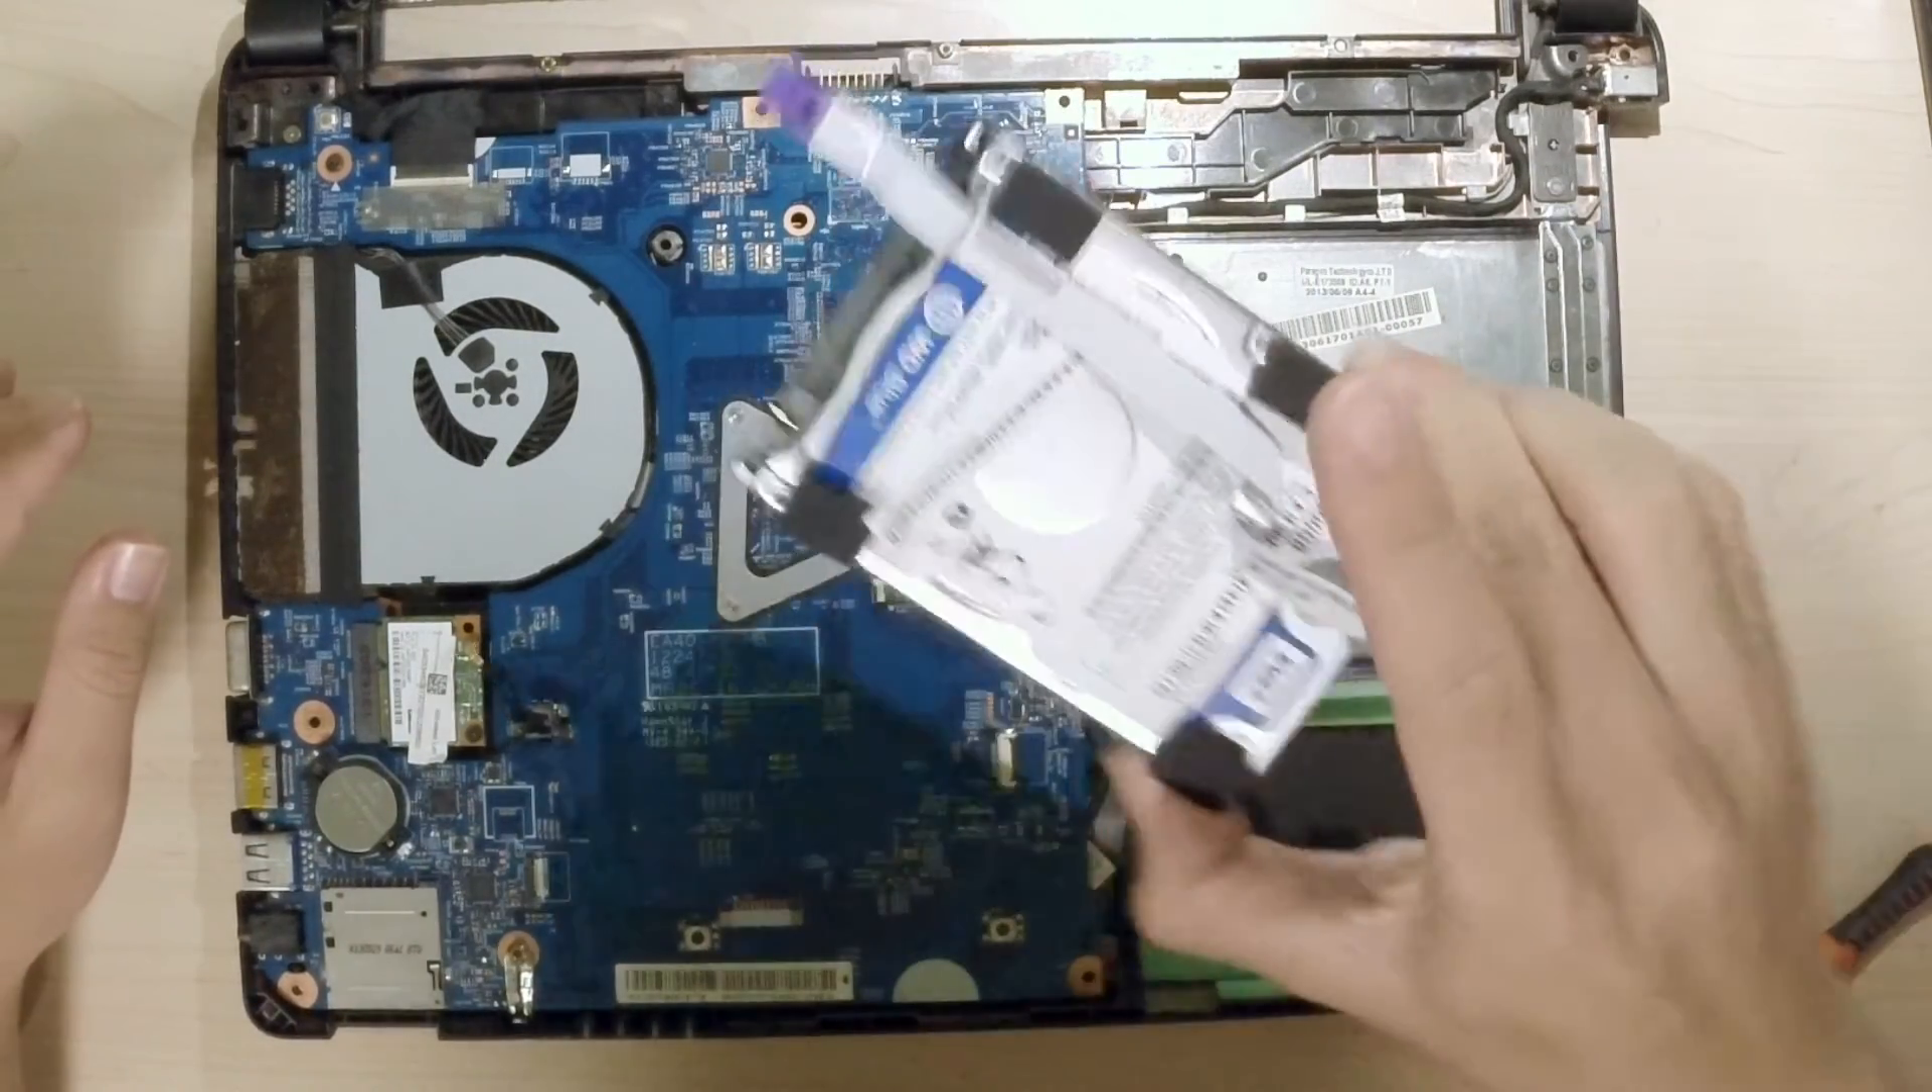So yeah the hard disk is out.